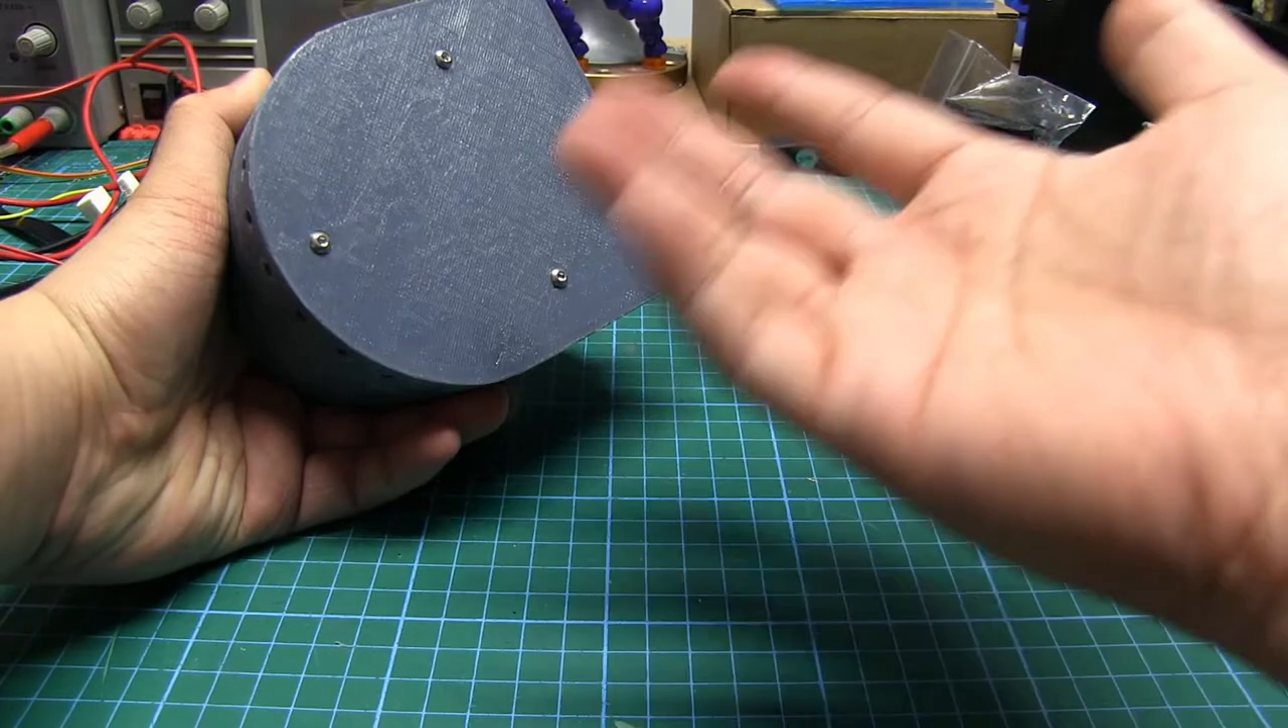The only thing that I'm missing, of course, is rubber feet.